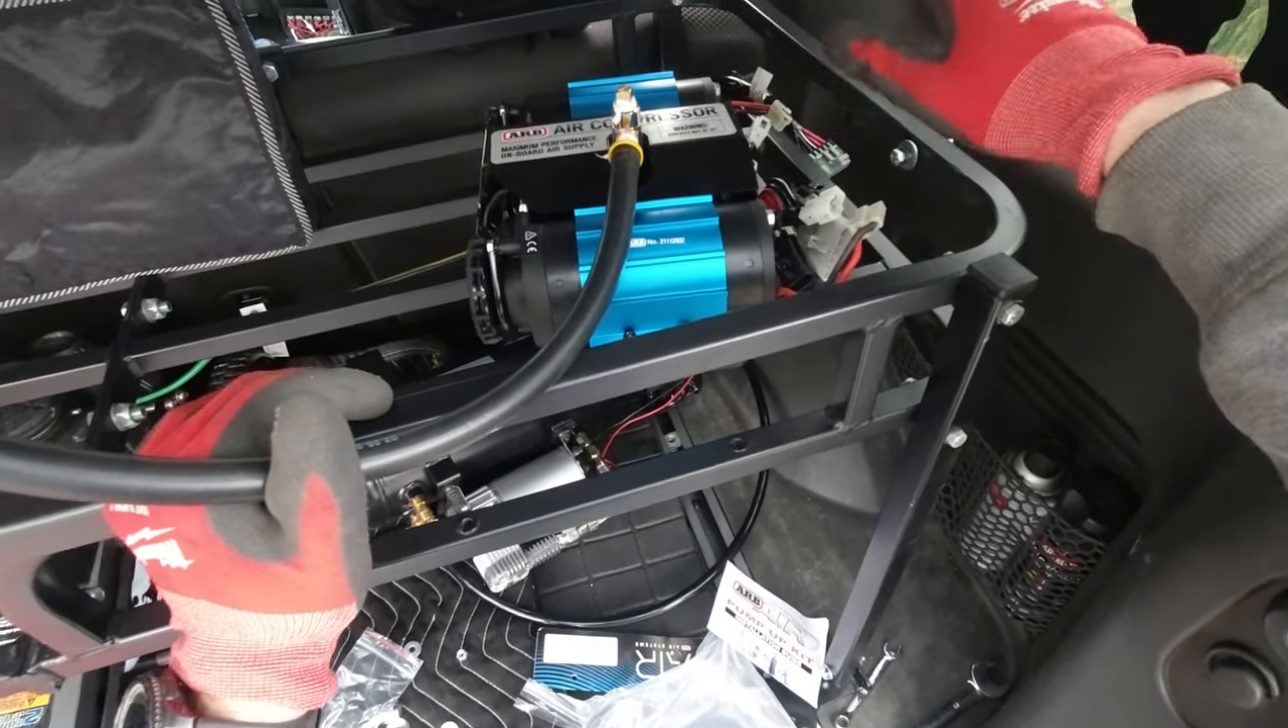So now we added the hose over here.